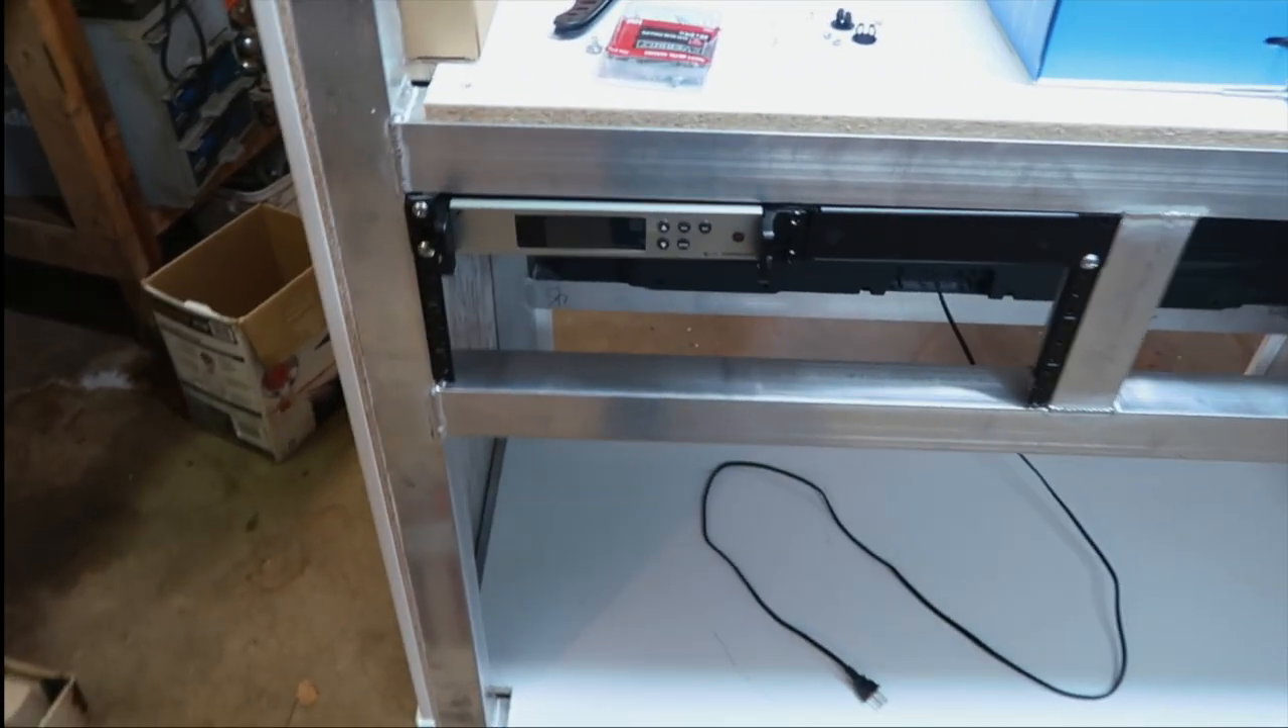Our mic is officially mounted.